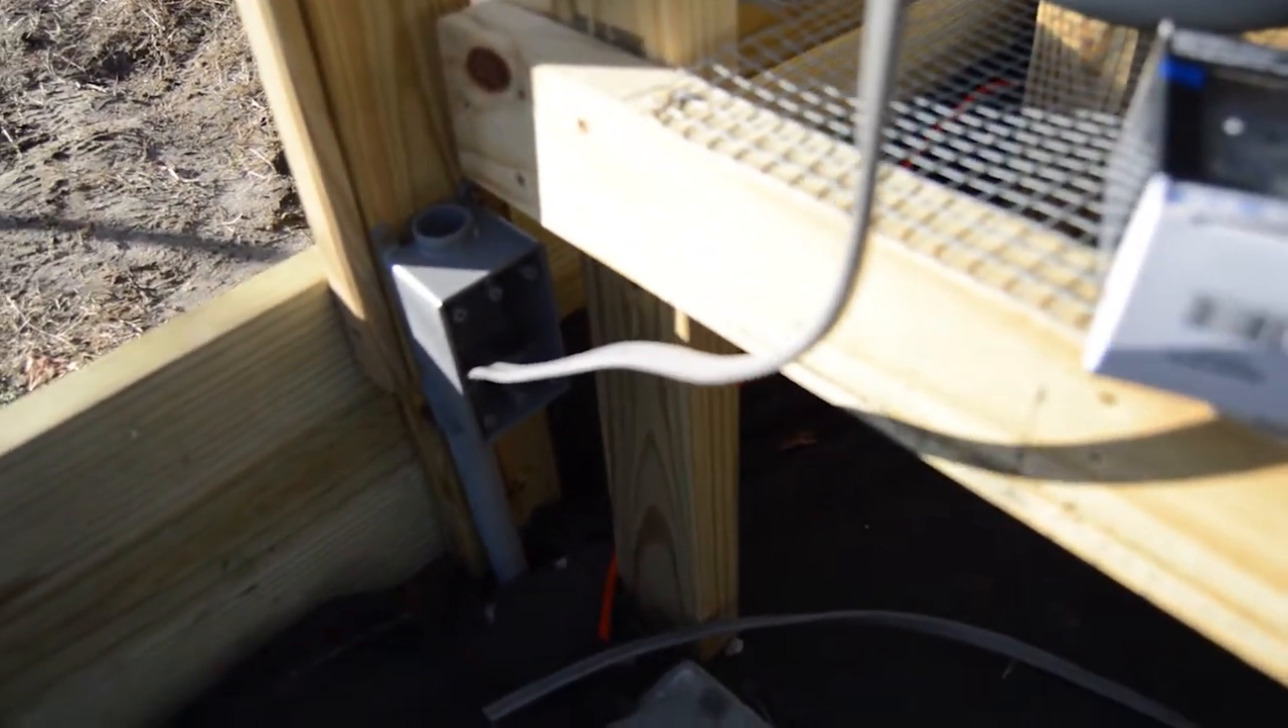And you can see we've got the receptacle box already in place with the cable coming up and through the conduit that we've buried in the ground.